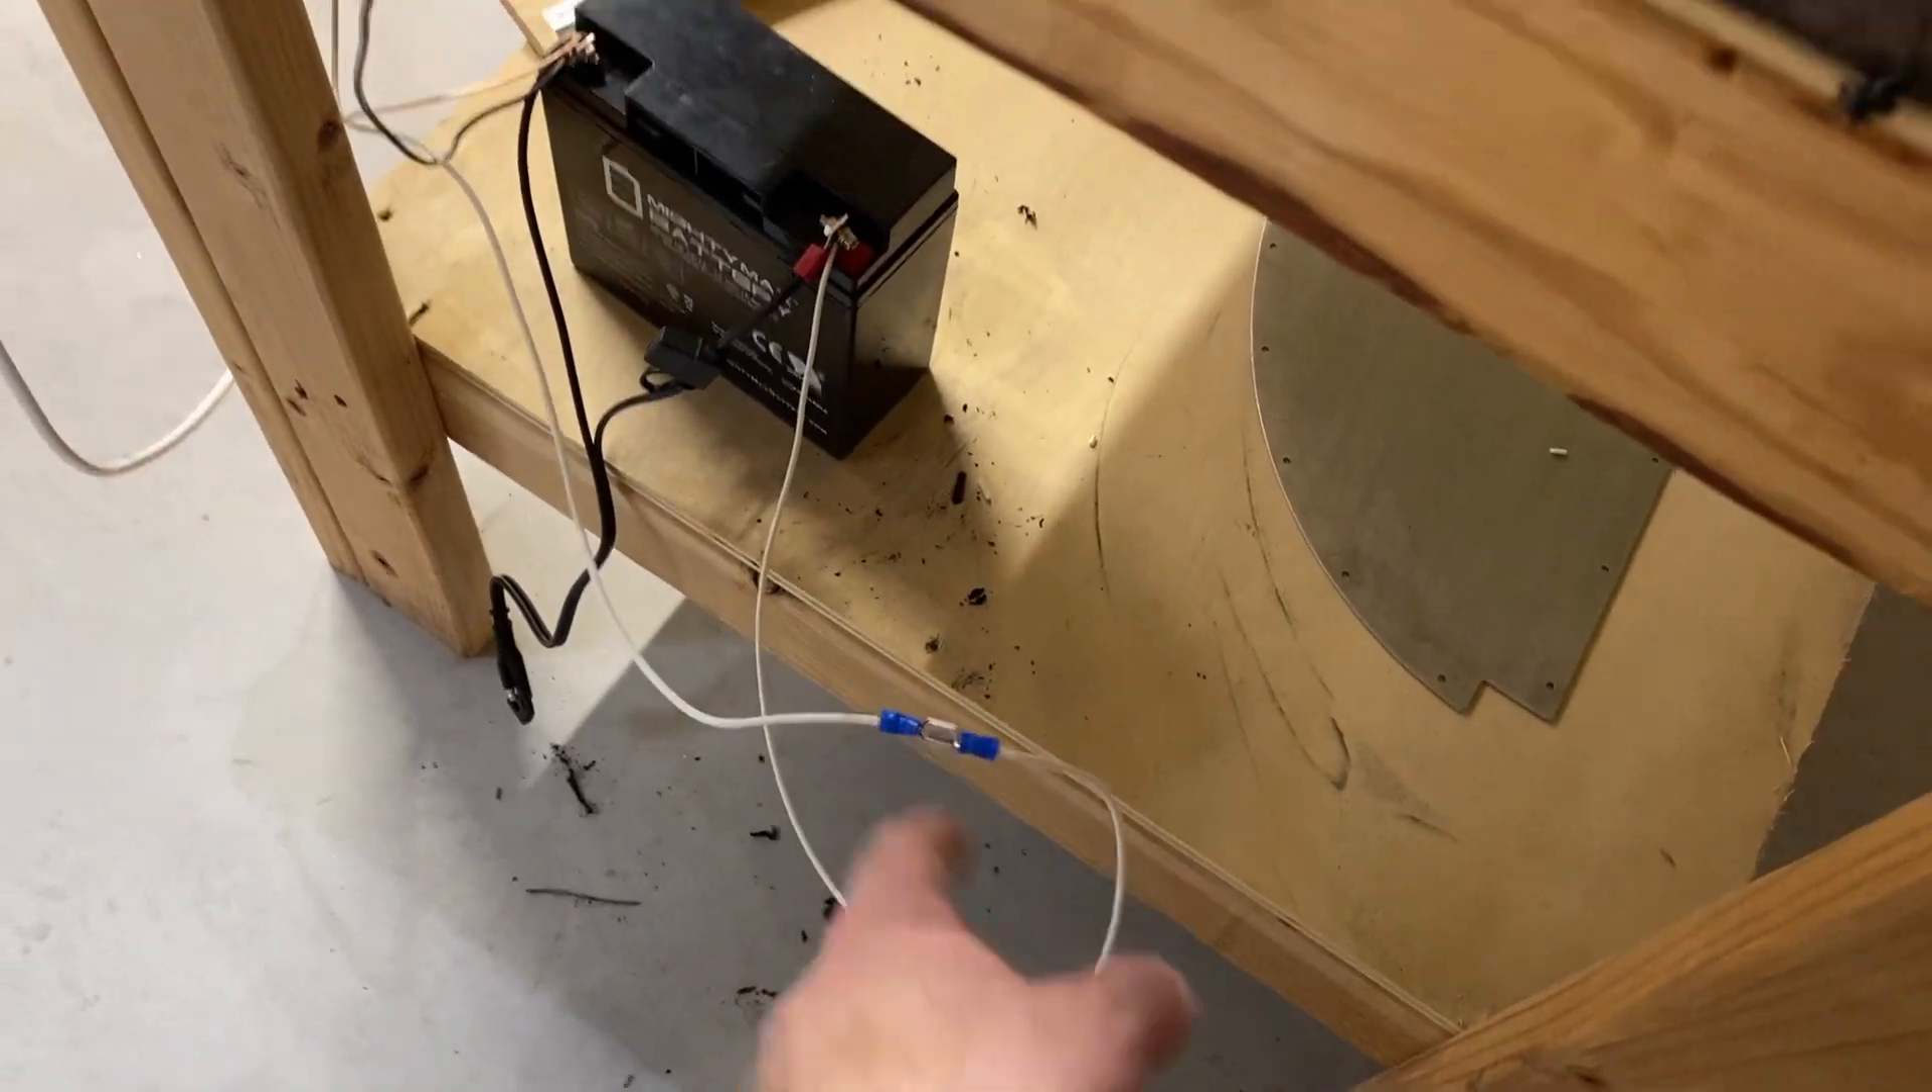So now you'll notice I put a little connector in here just so I can shut it off.